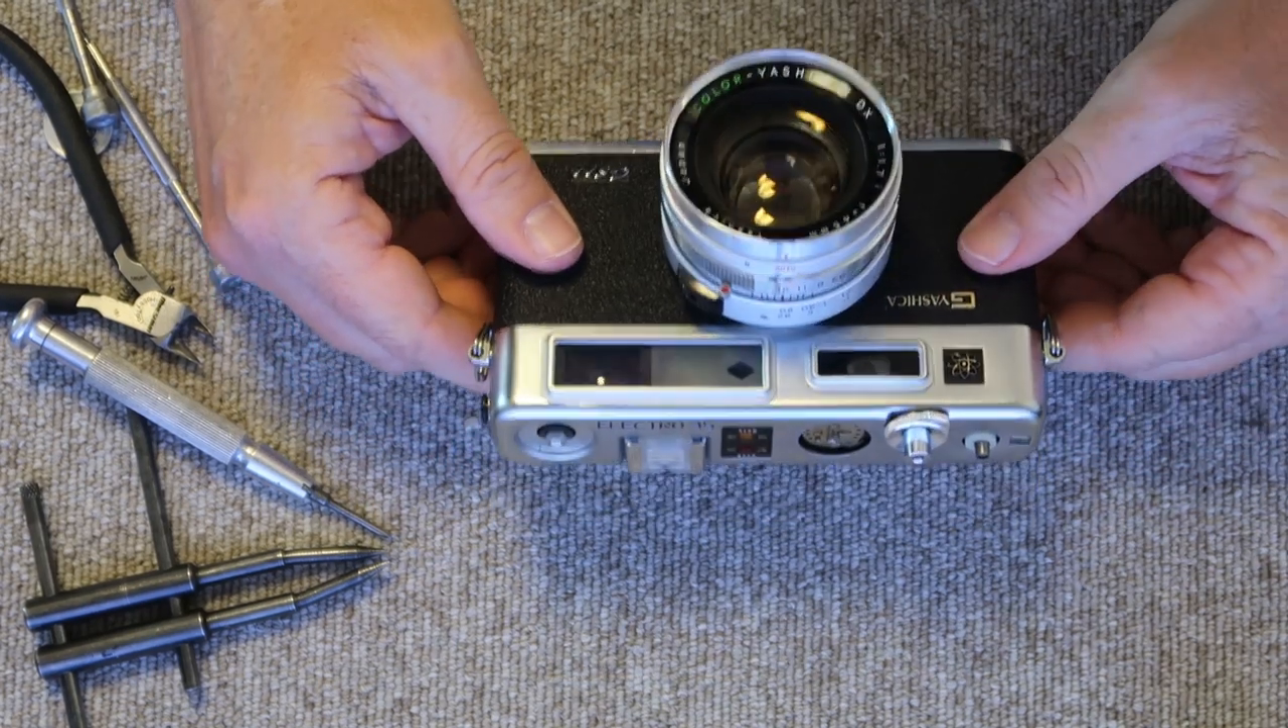And all that remains to do now is to lift off the top cover.